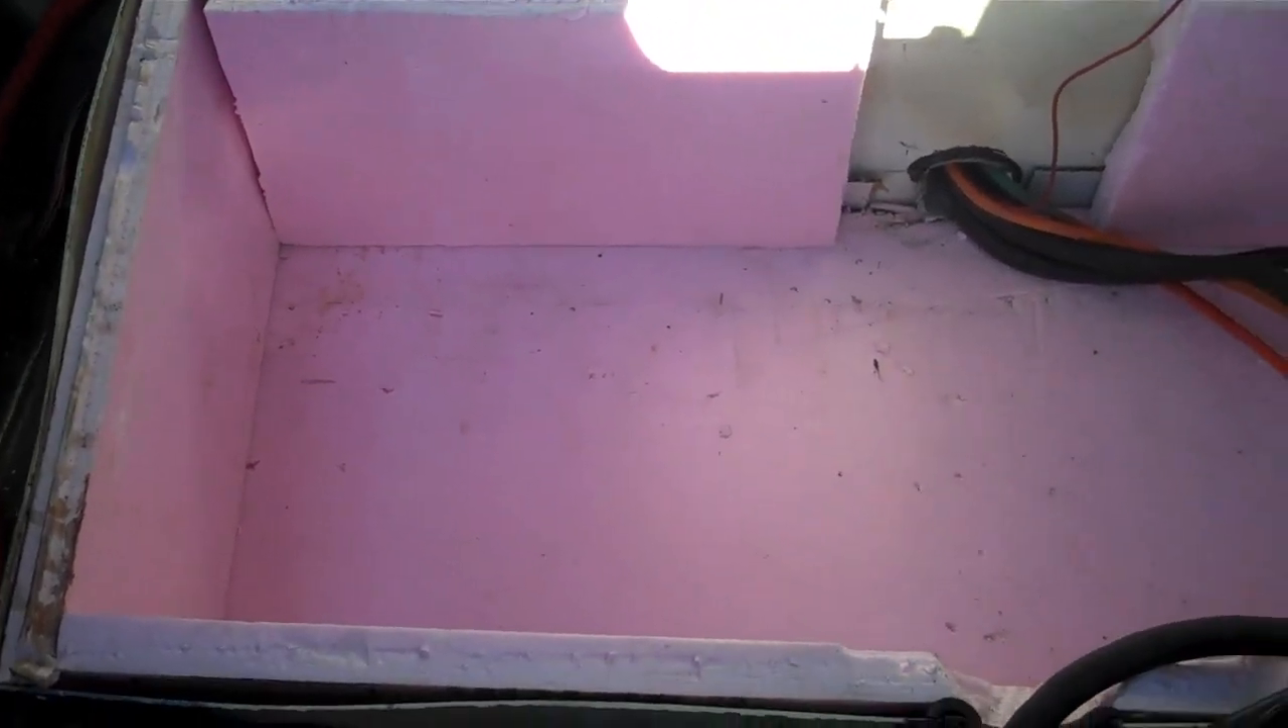I've got an inch of pink foam insulation all the way around the battery box.